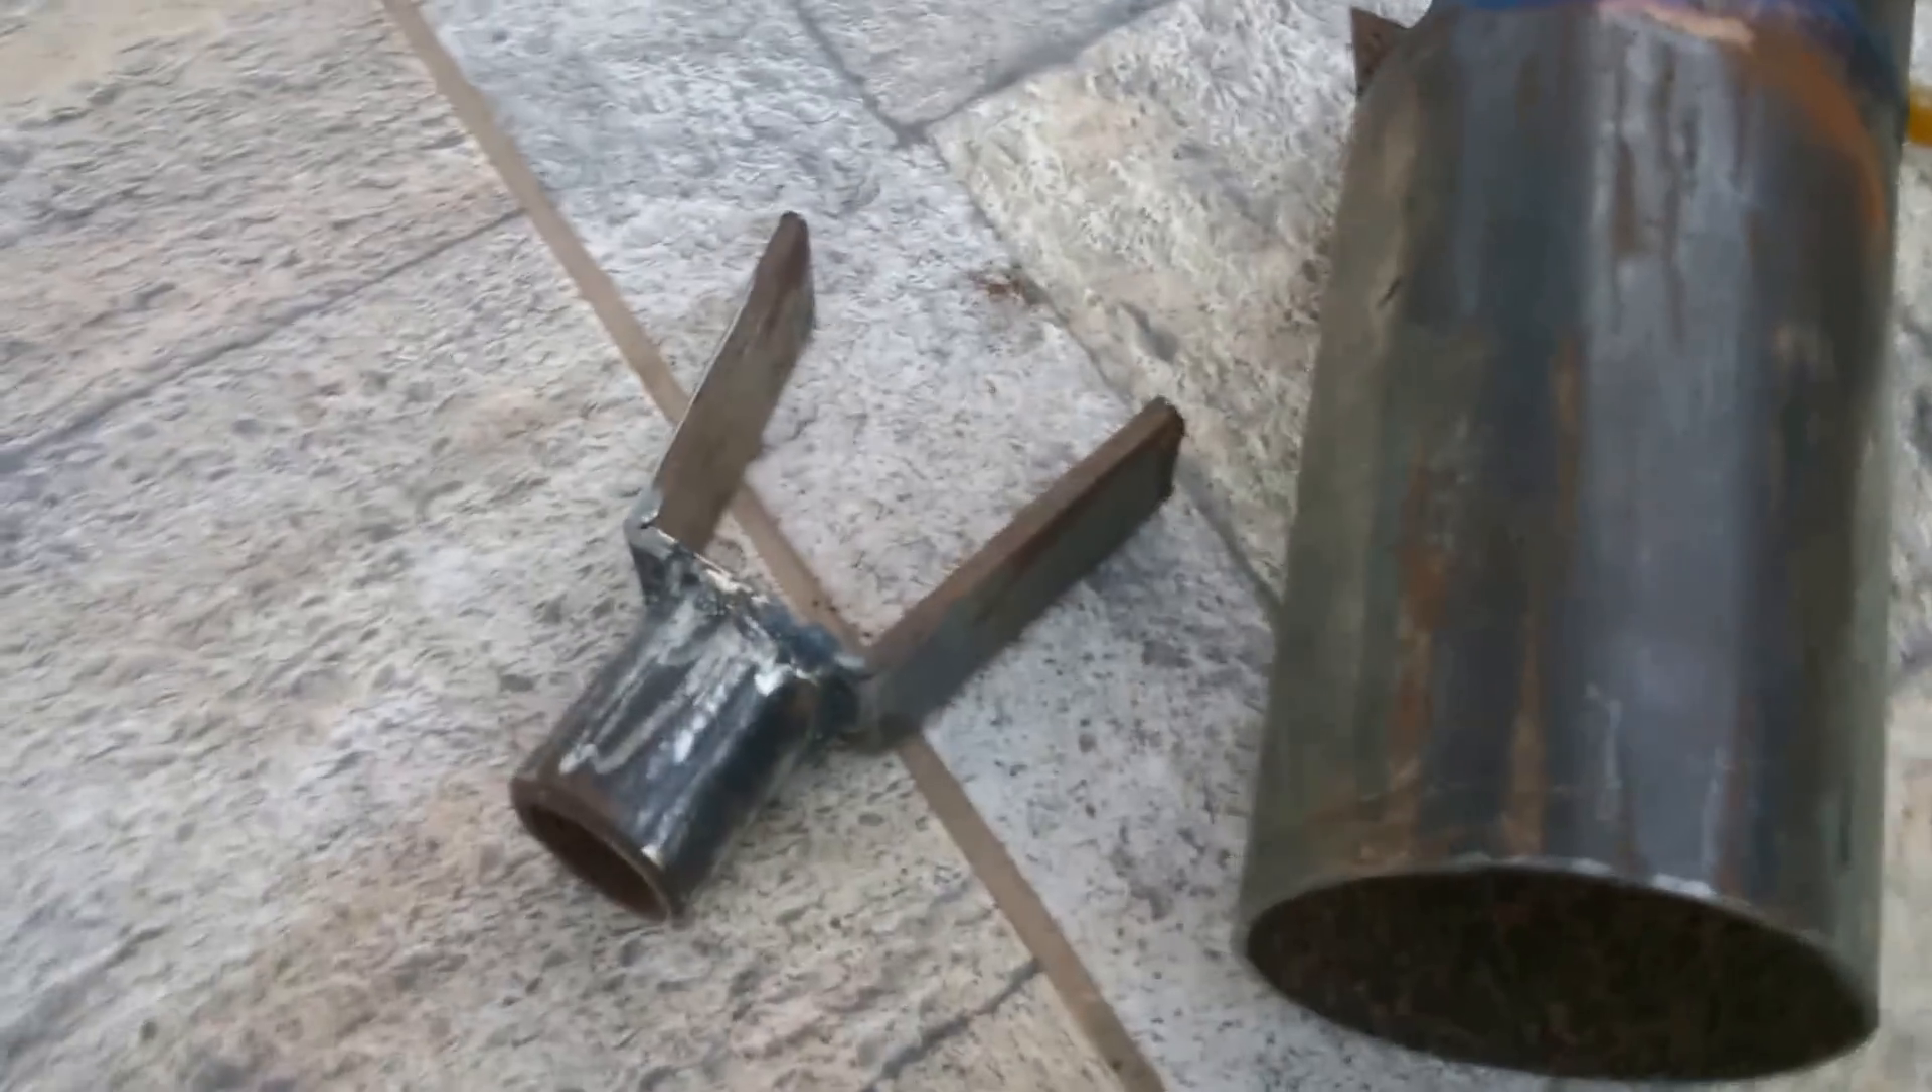Soldei a luva aqui, ó na barra chata.